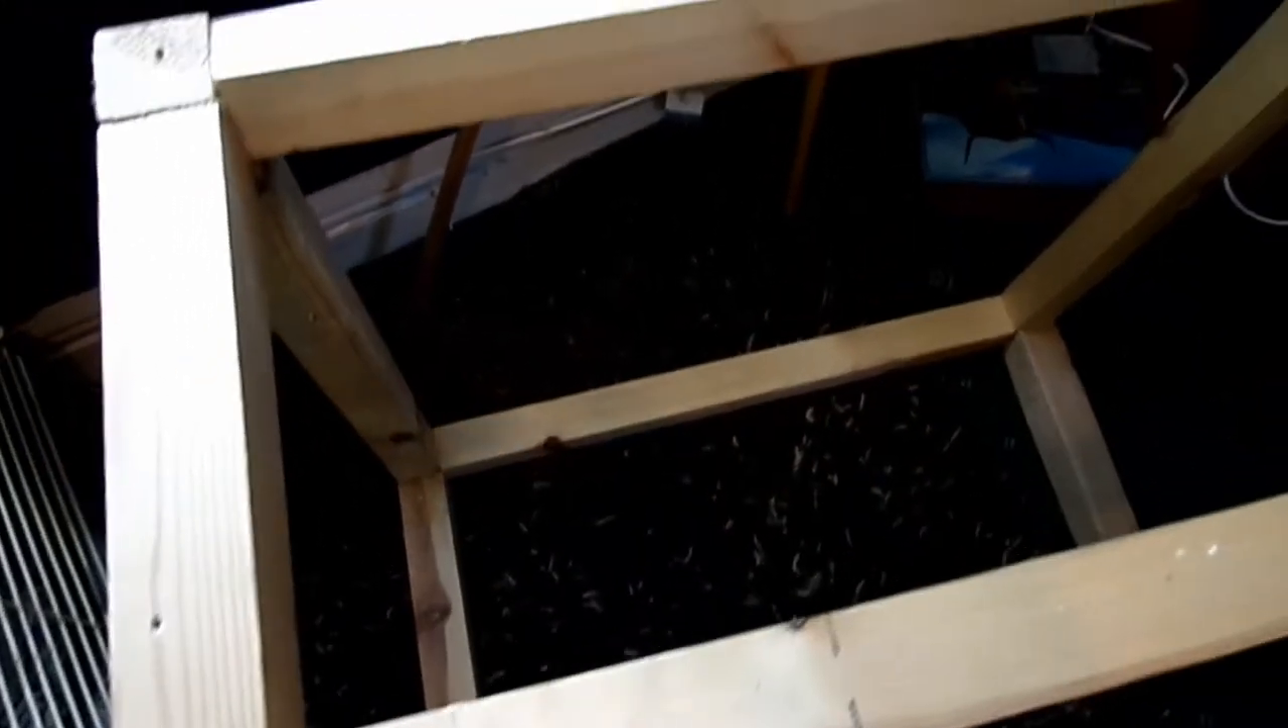Okay so I've just built this frame.